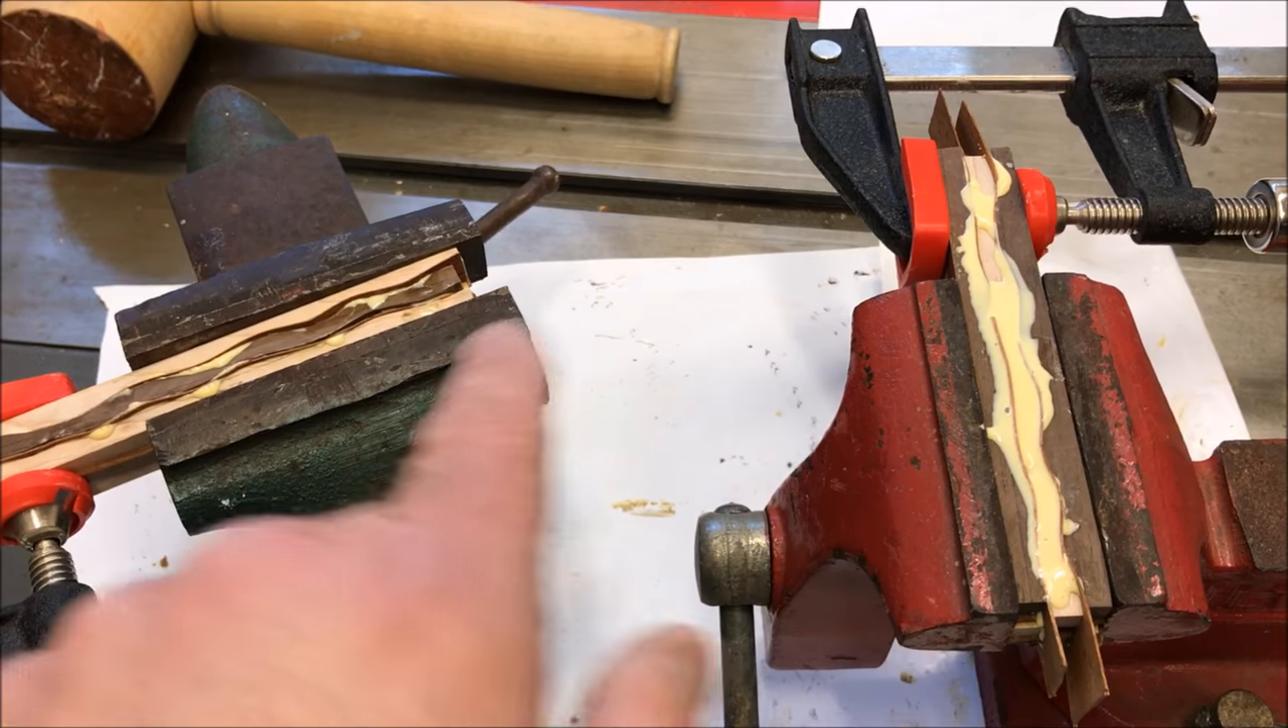I've gone ahead and made the cuts on my blank and I've inserted the laminate between the slices once again alternating slices and I've got them glued up and drying.